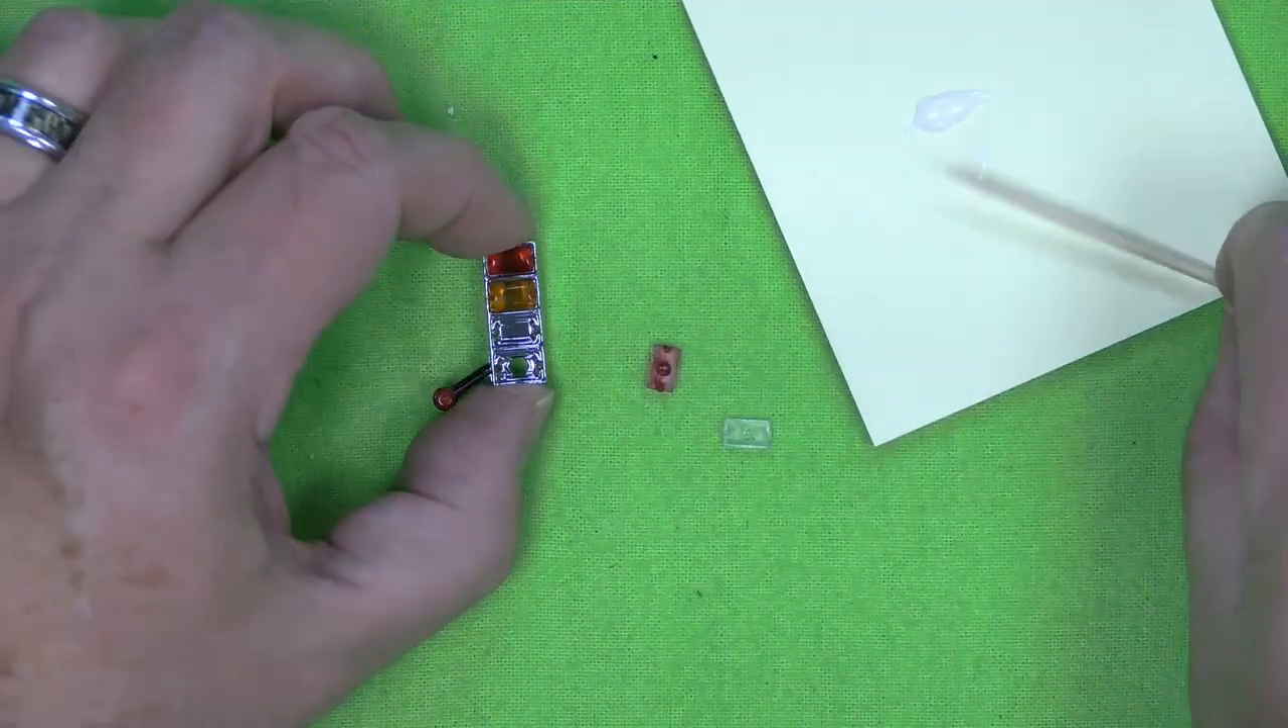So now the amber lens is in there.